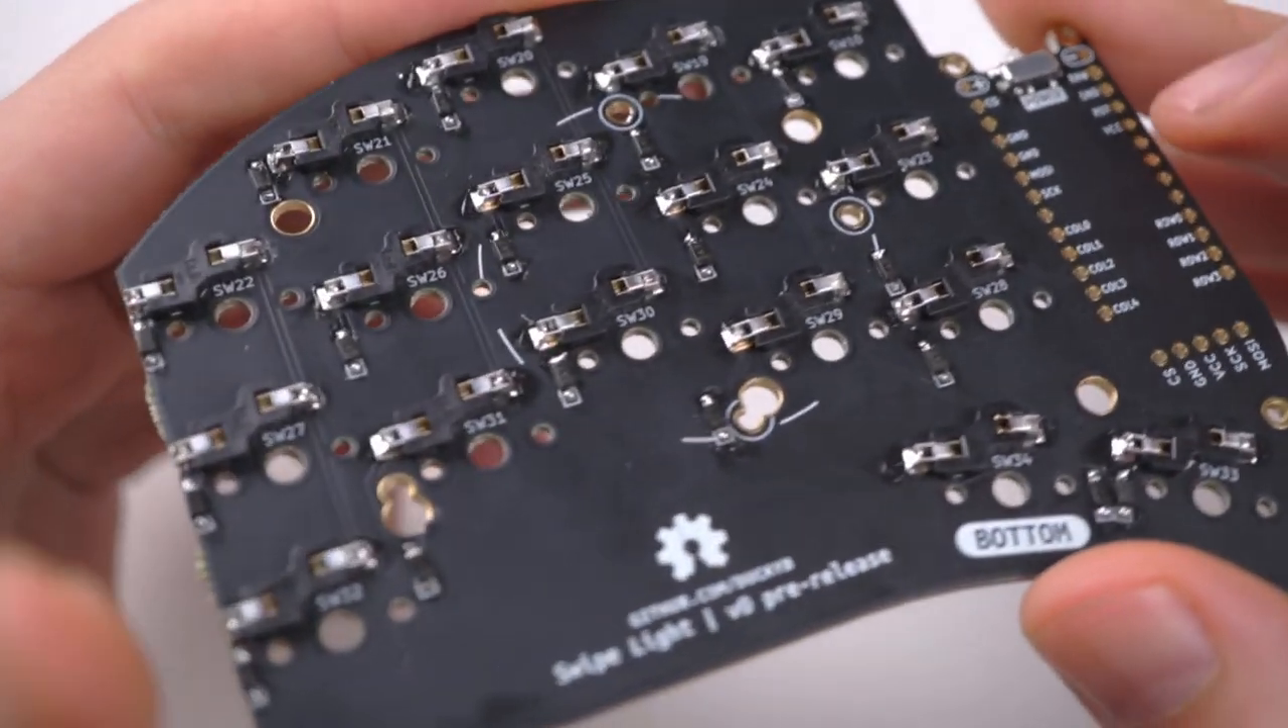This is how the PCB looks like with all of the sockets installed.